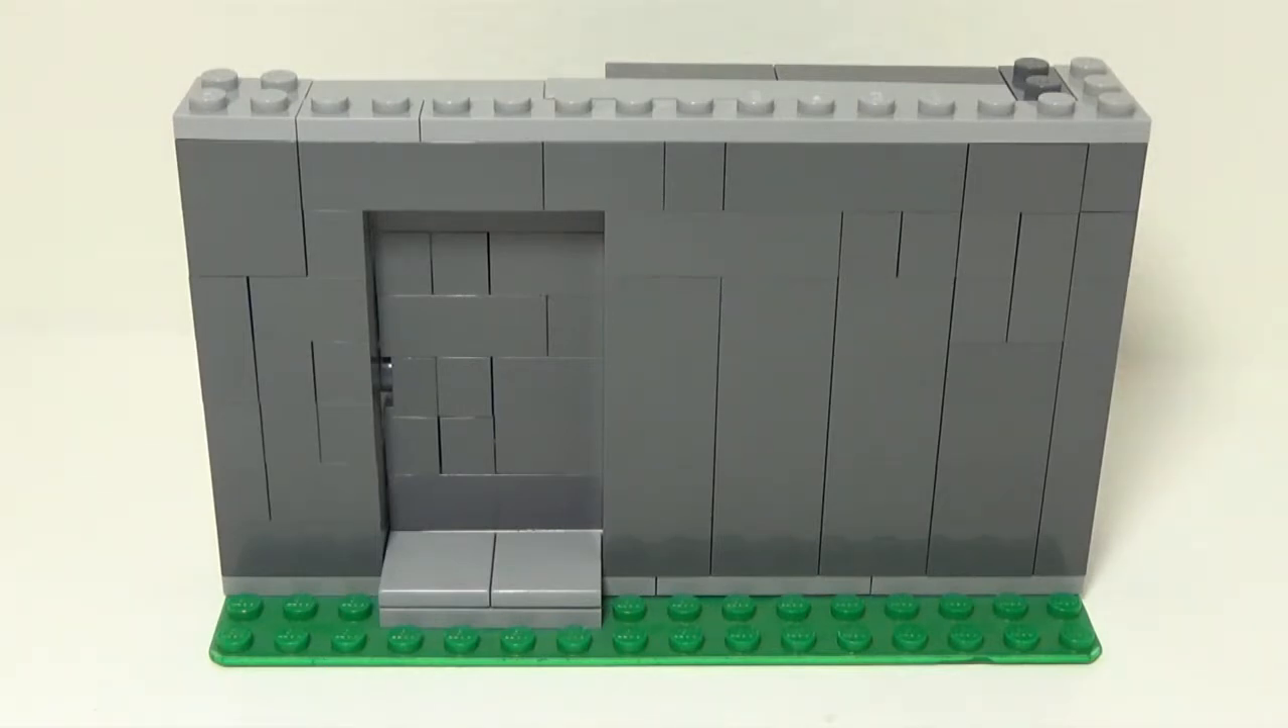You can see the door does not sit exactly flush with the wall.